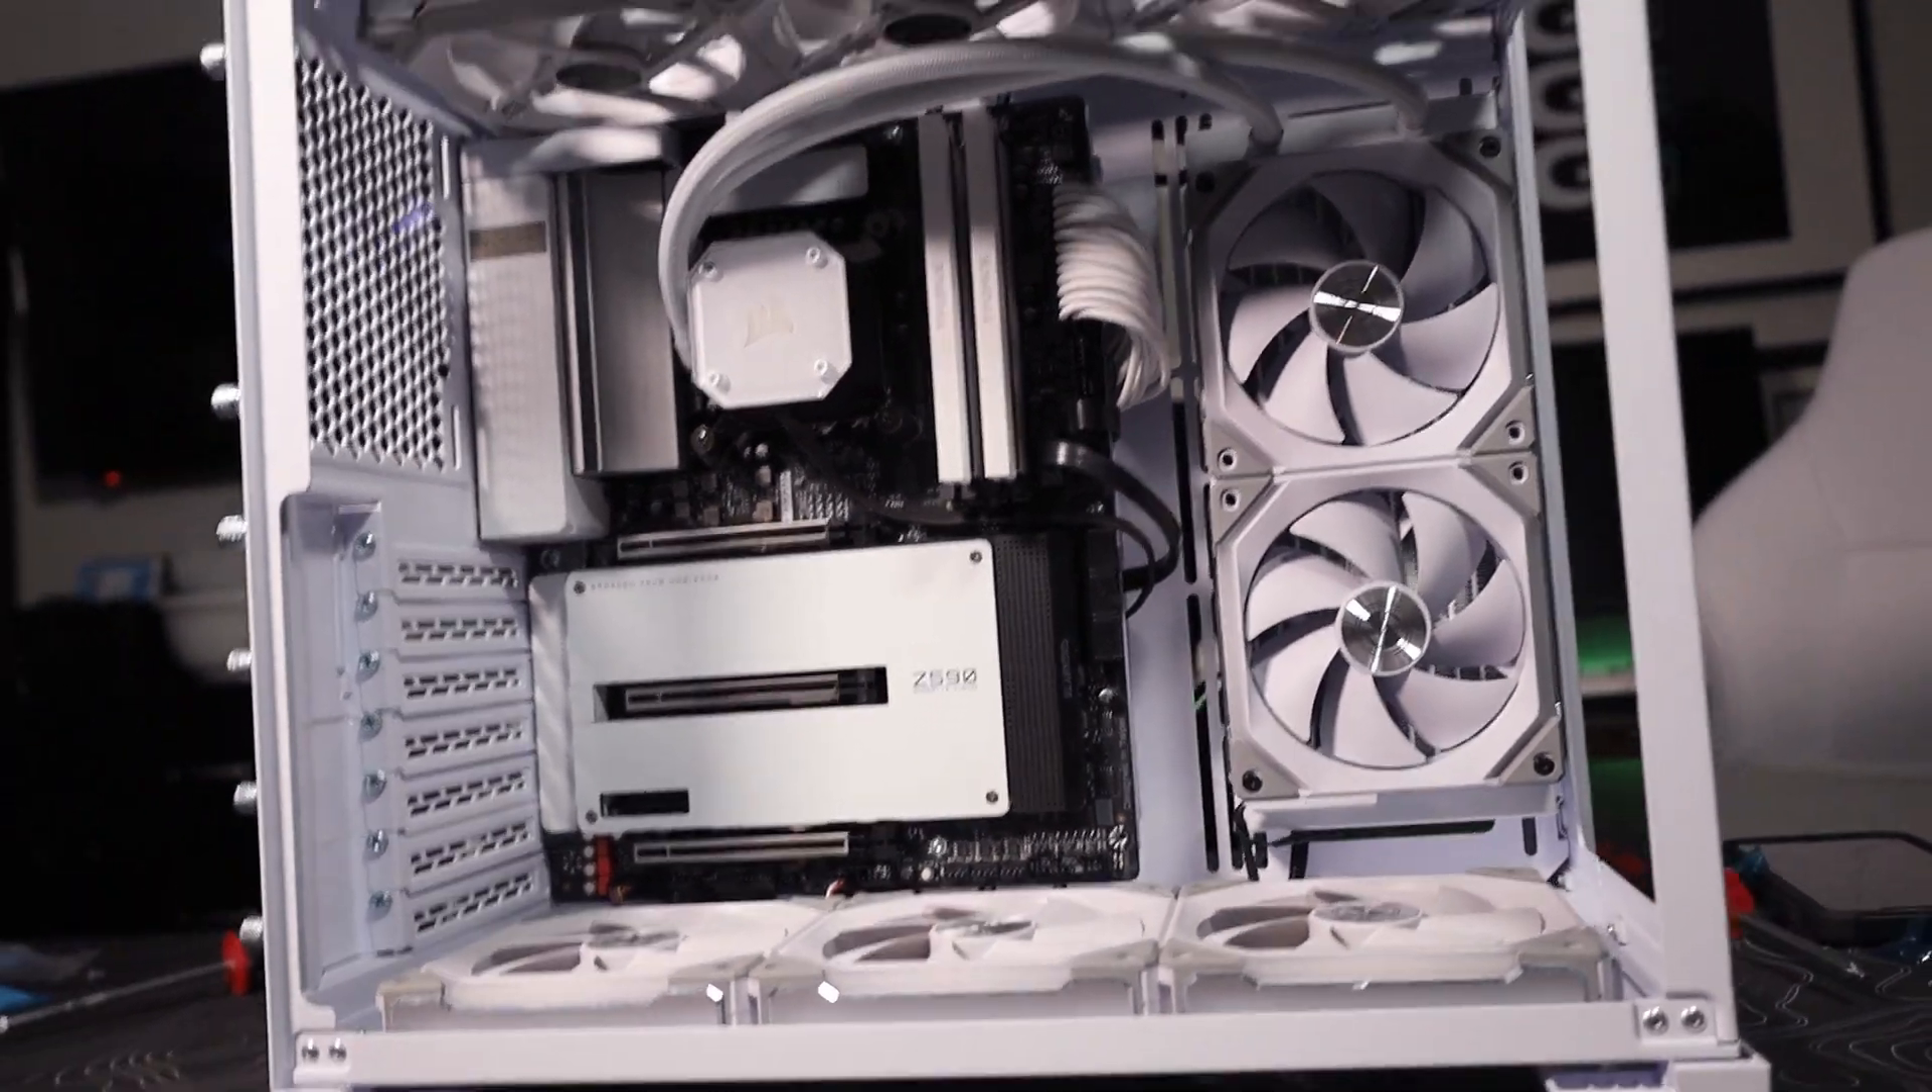Here's the build so far the only thing left is put the gpu and a little bit of cable management.